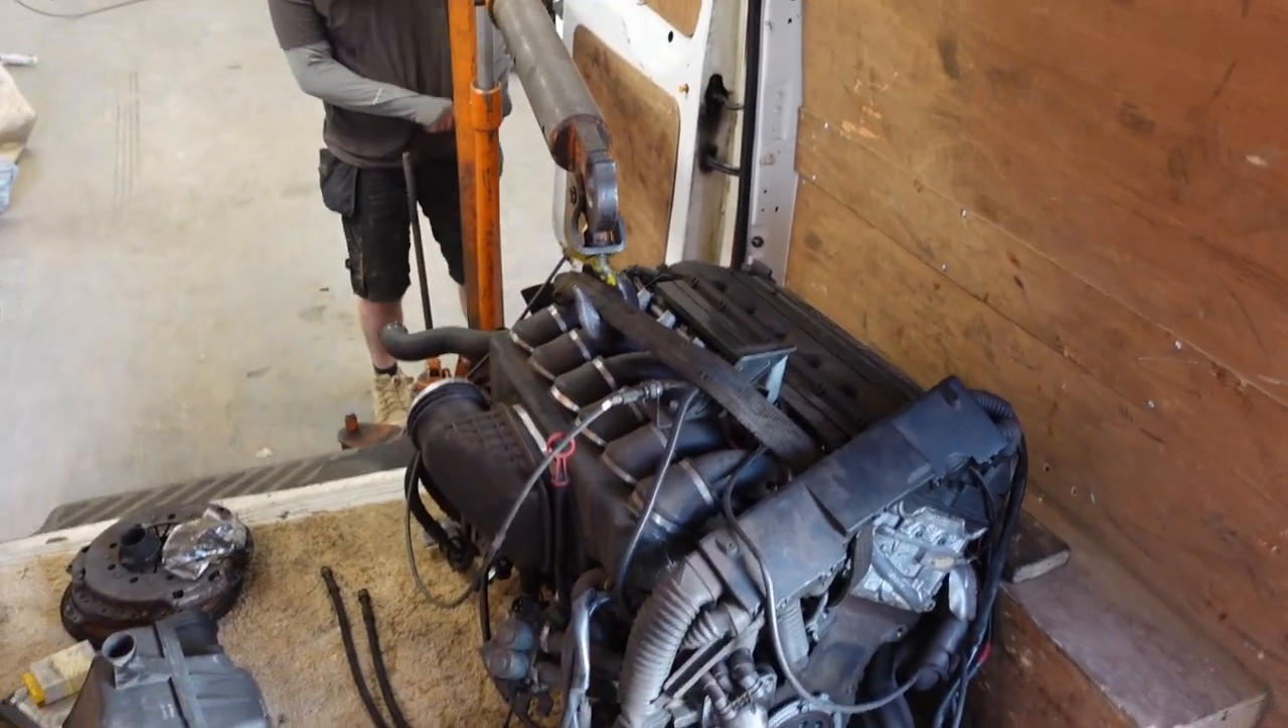Yeah, we have been a half hour so far. And we still don't have this engine out the back of me van.